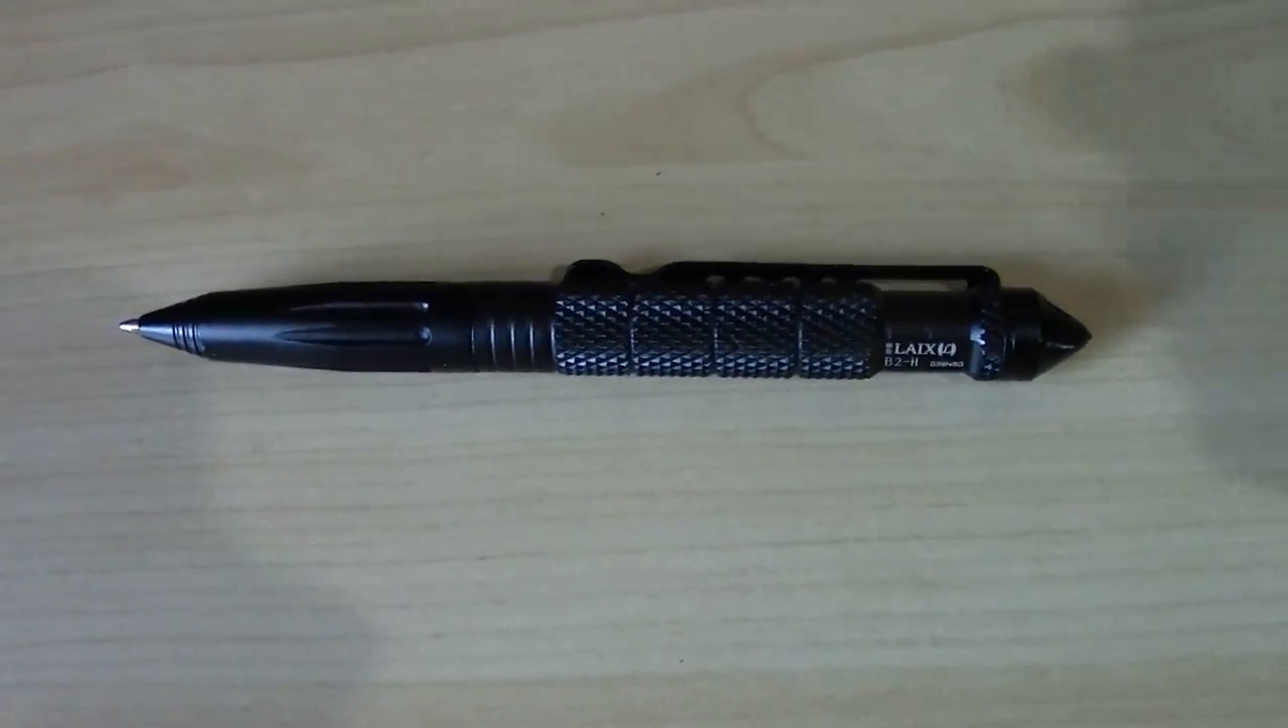Ecco qua ho rimontato la penna.